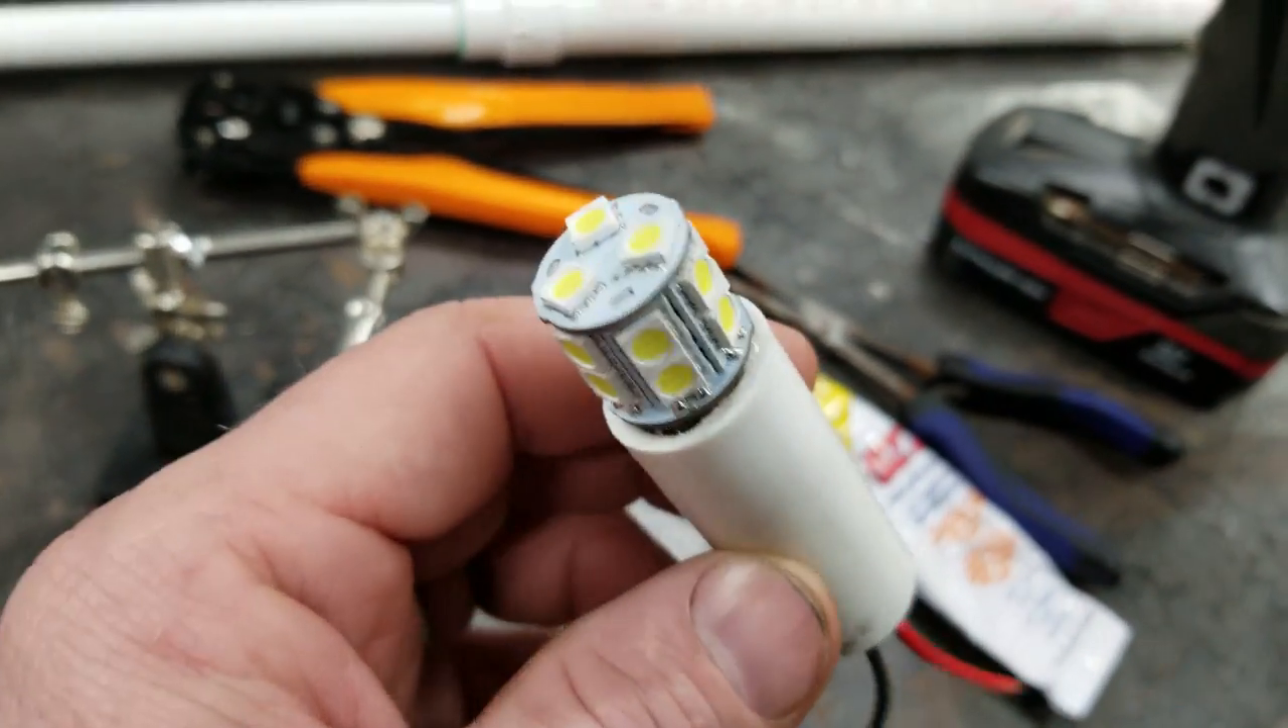Okay, as you can see, I went in and put the nav light in.